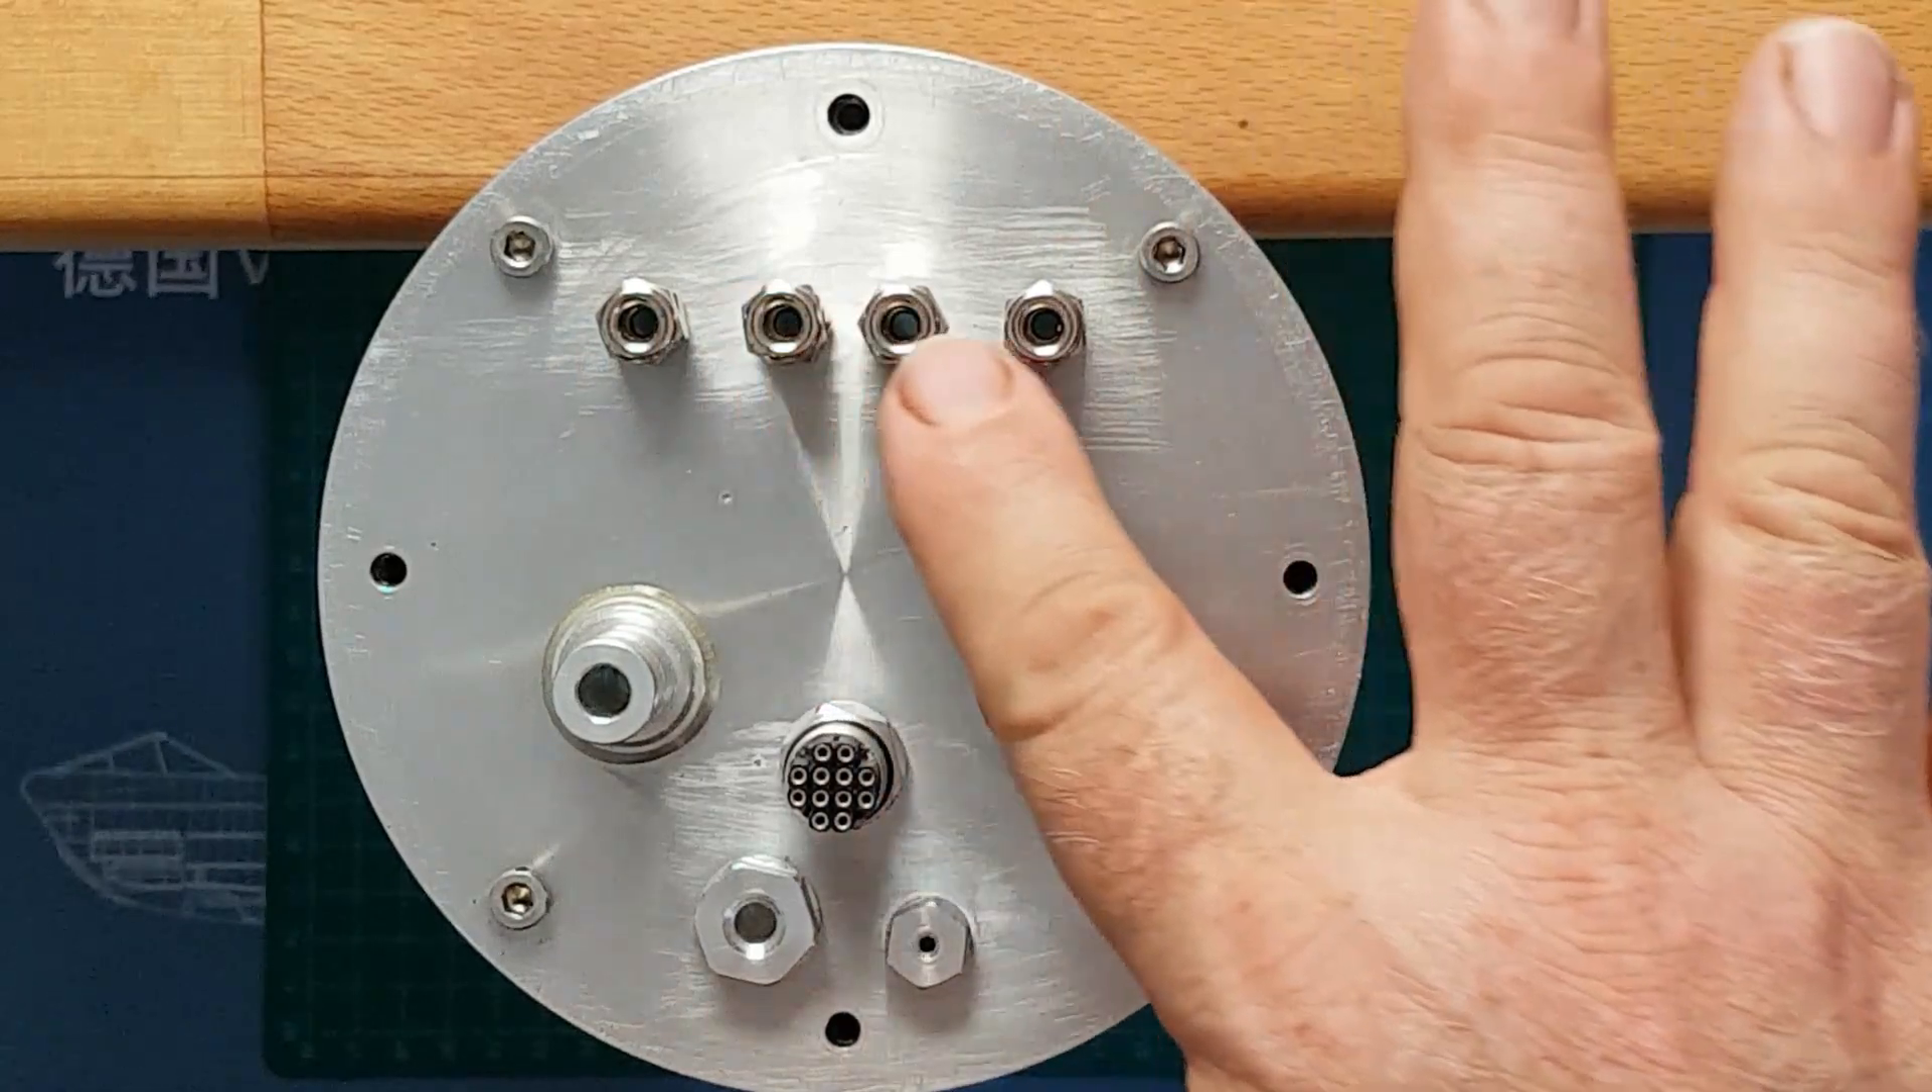Alle anderen Bordanschlüsse, die ich noch brauche, sind schon im Schott montiert.